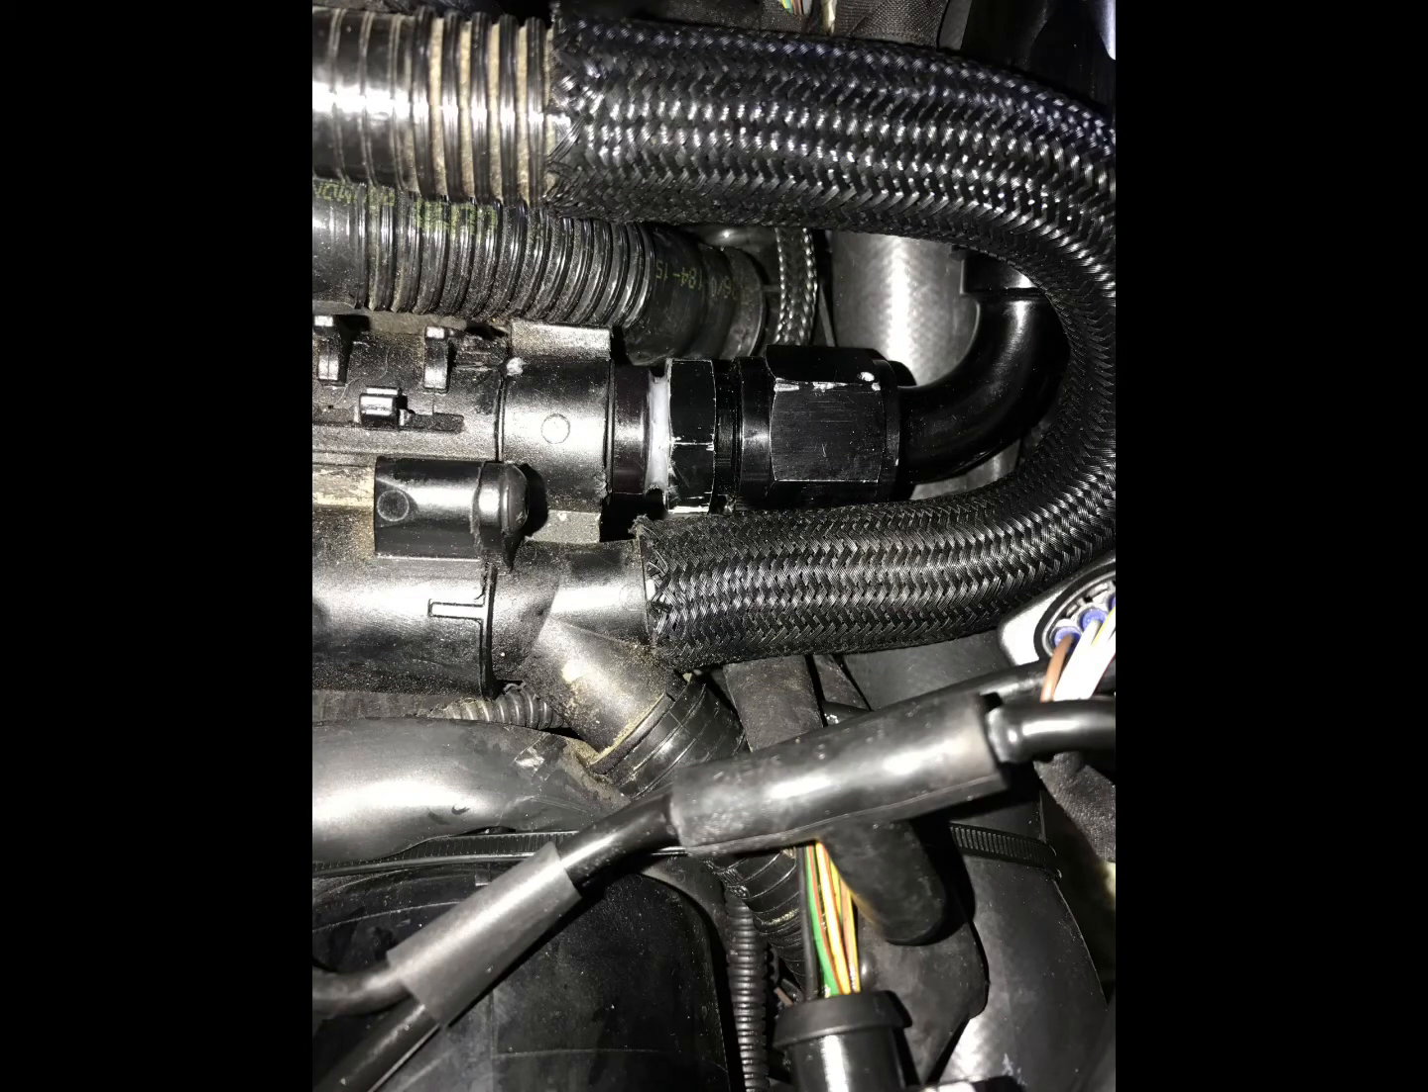Over here you can see I already installed the 10AN fitting, which is 90 to 10AN hose.